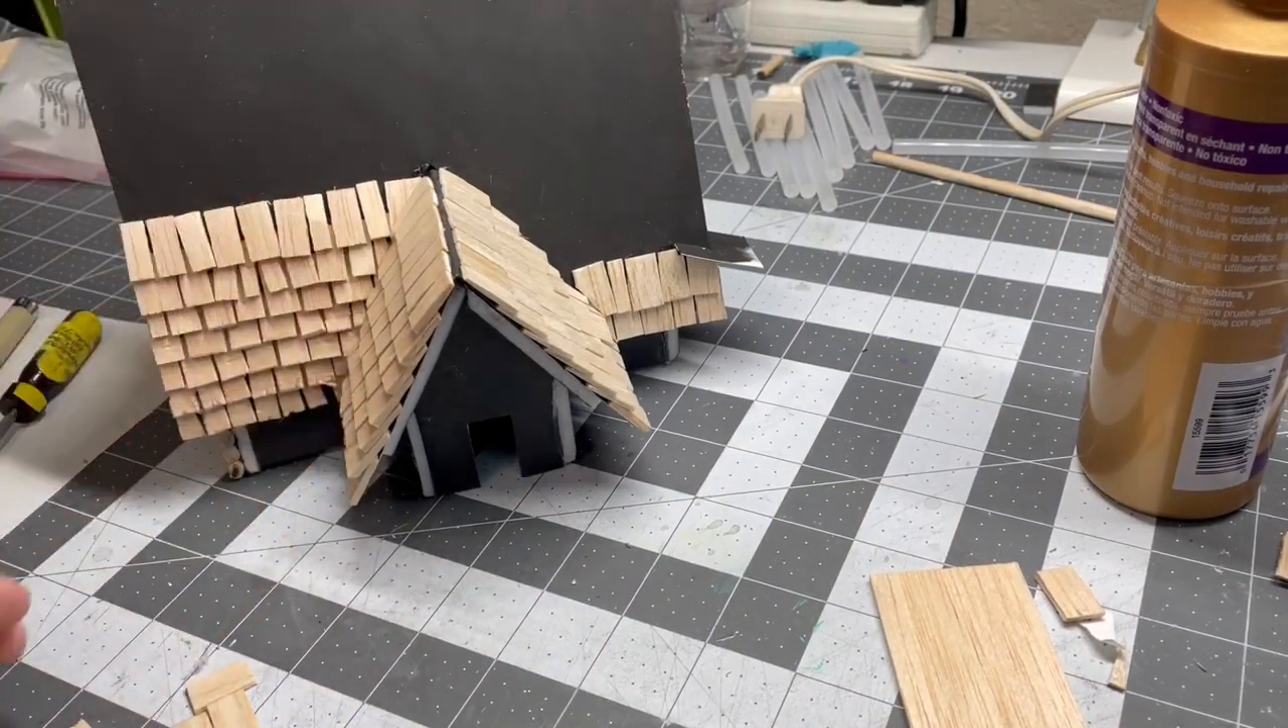Alright, so here's just a quick update of where I'm at. You can see I've got some shingles going here.